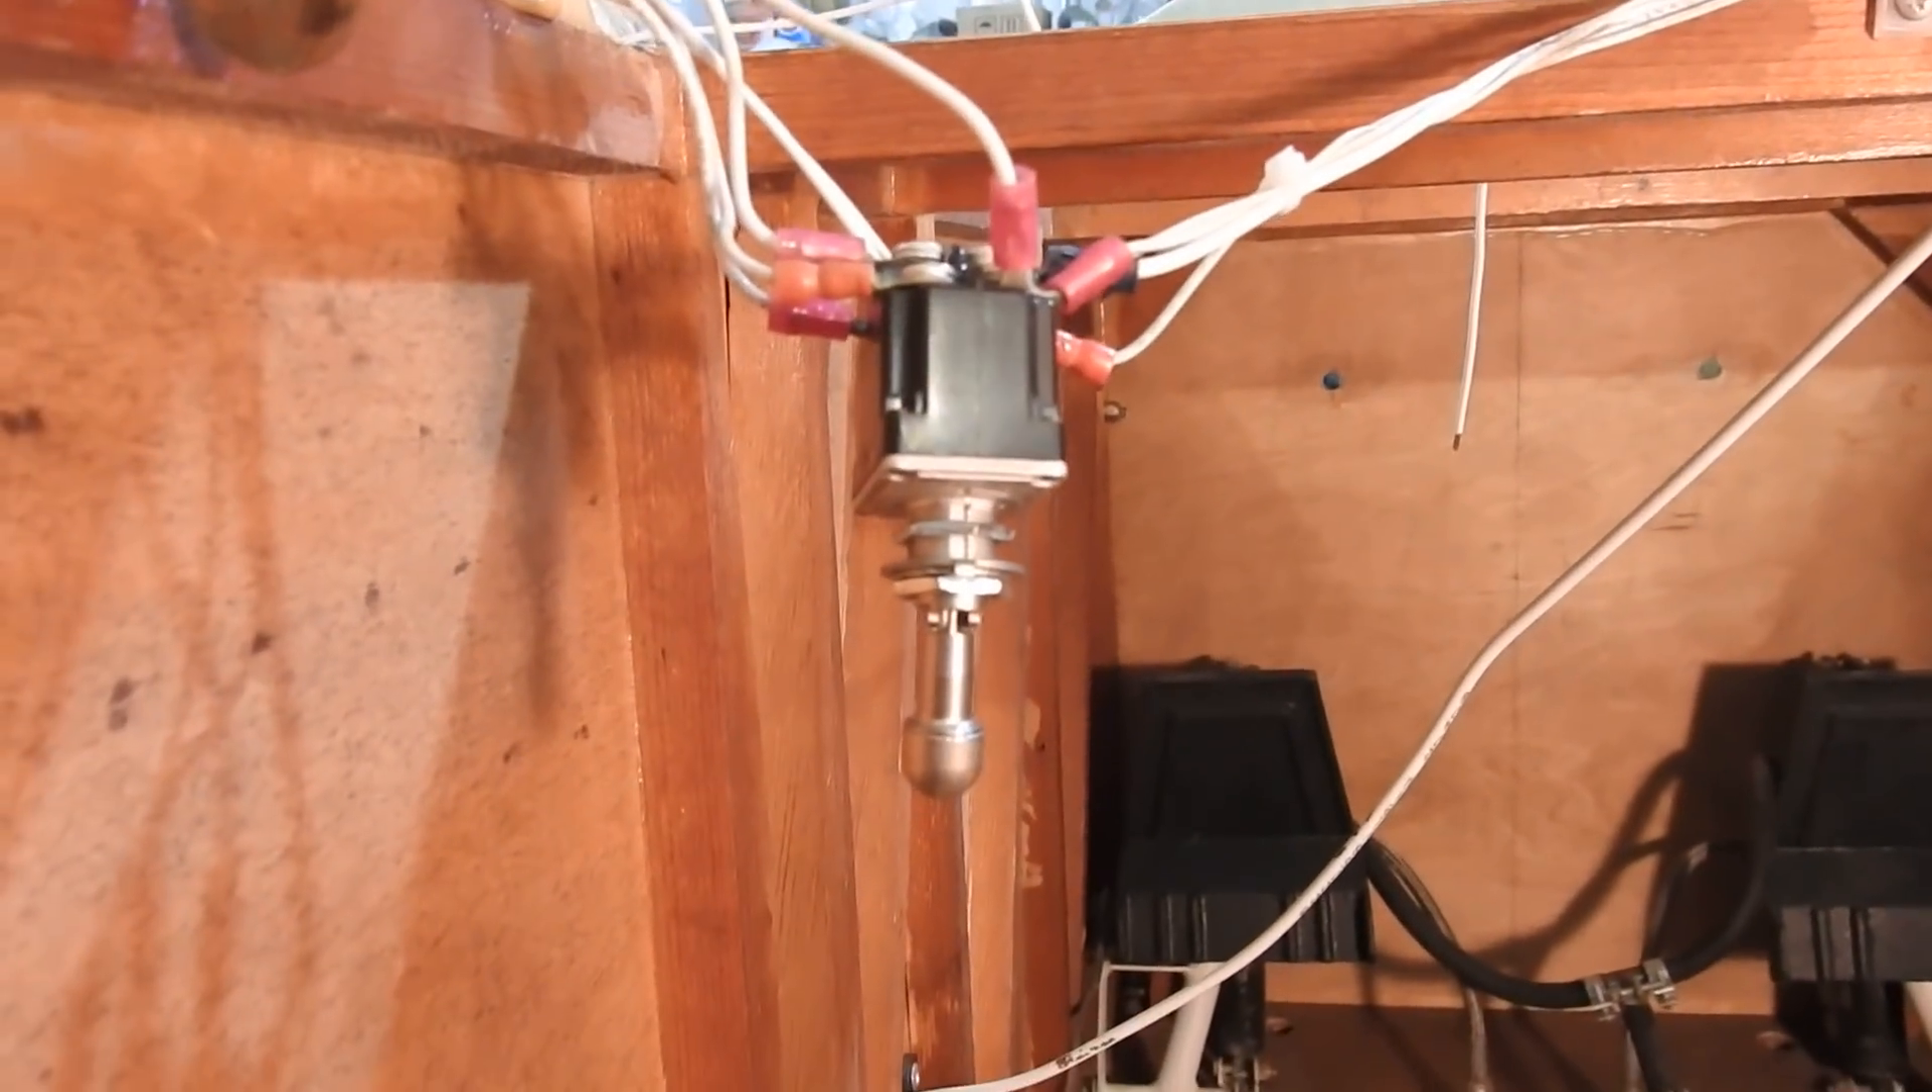So, that's my new switch. I pulled off the panel and wired in there.